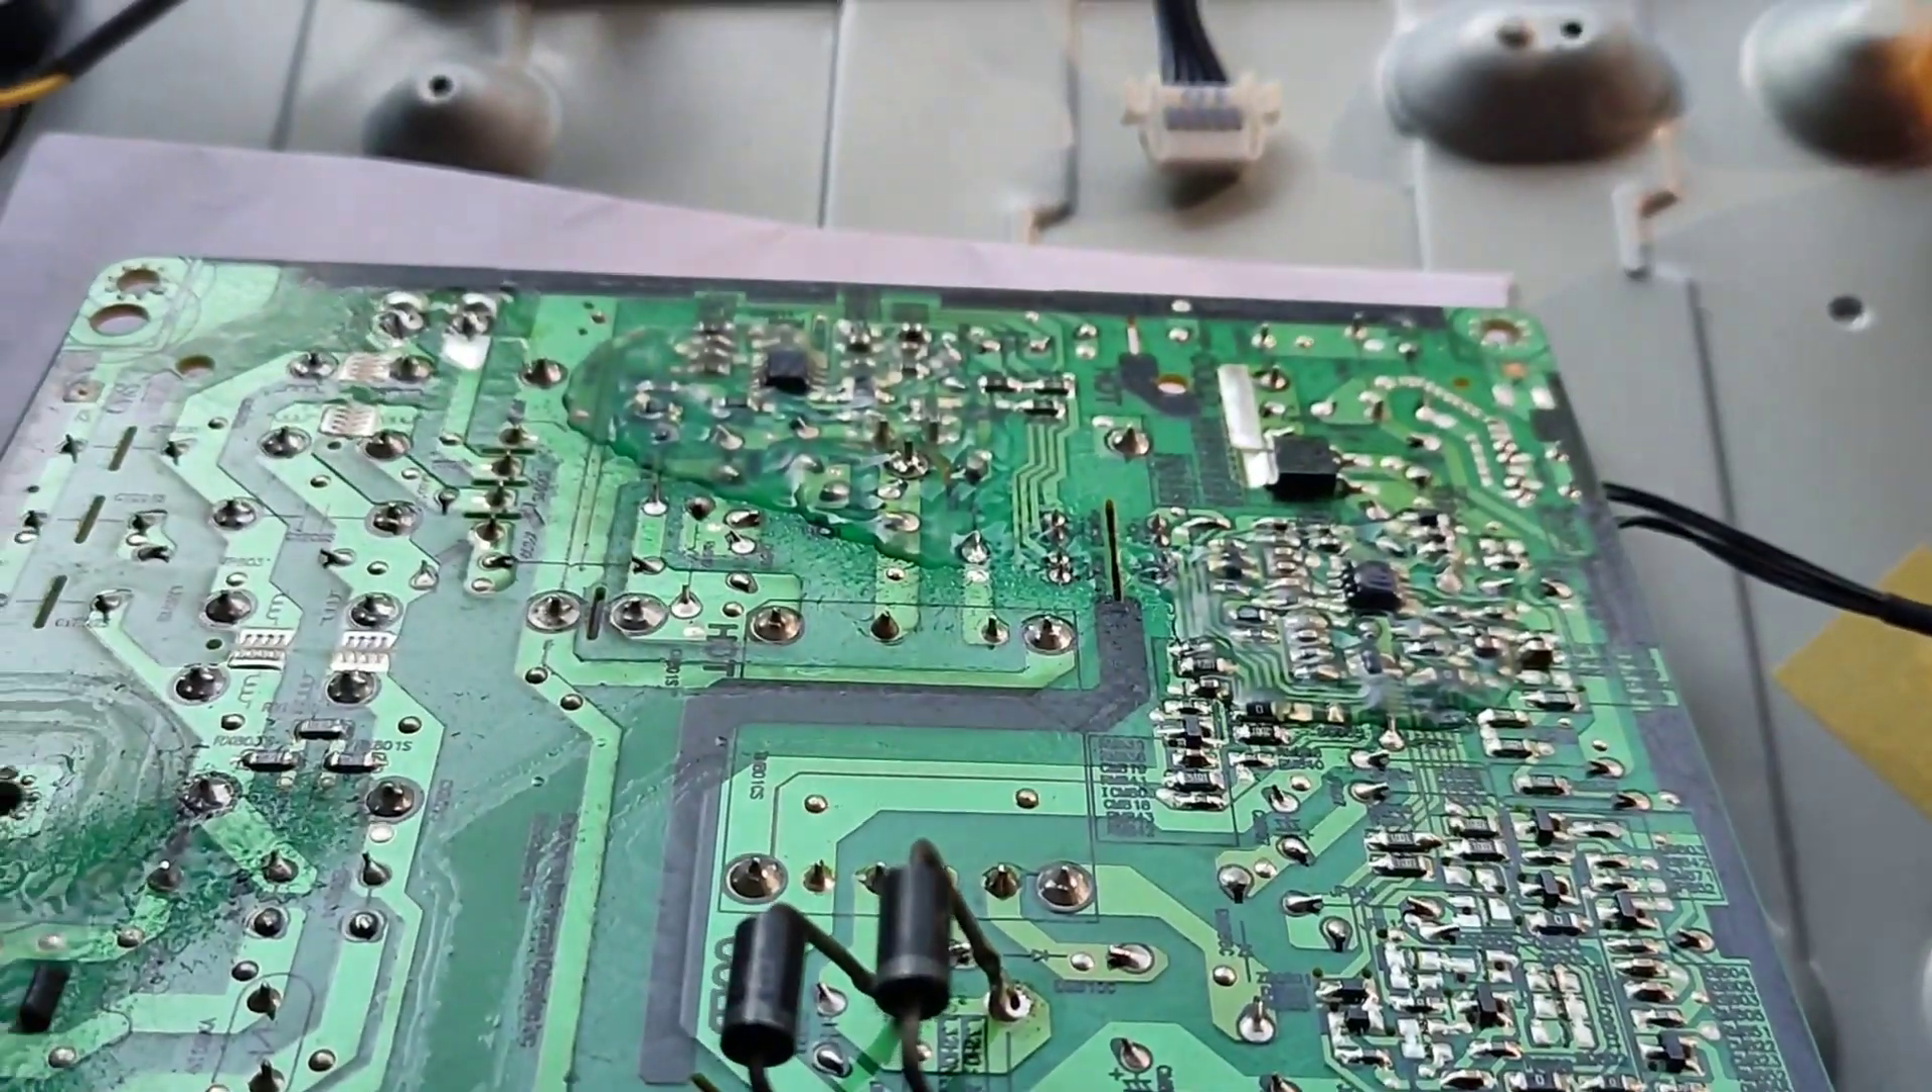तो friends यहां पर हमने दो rectifier लगा दिया है।